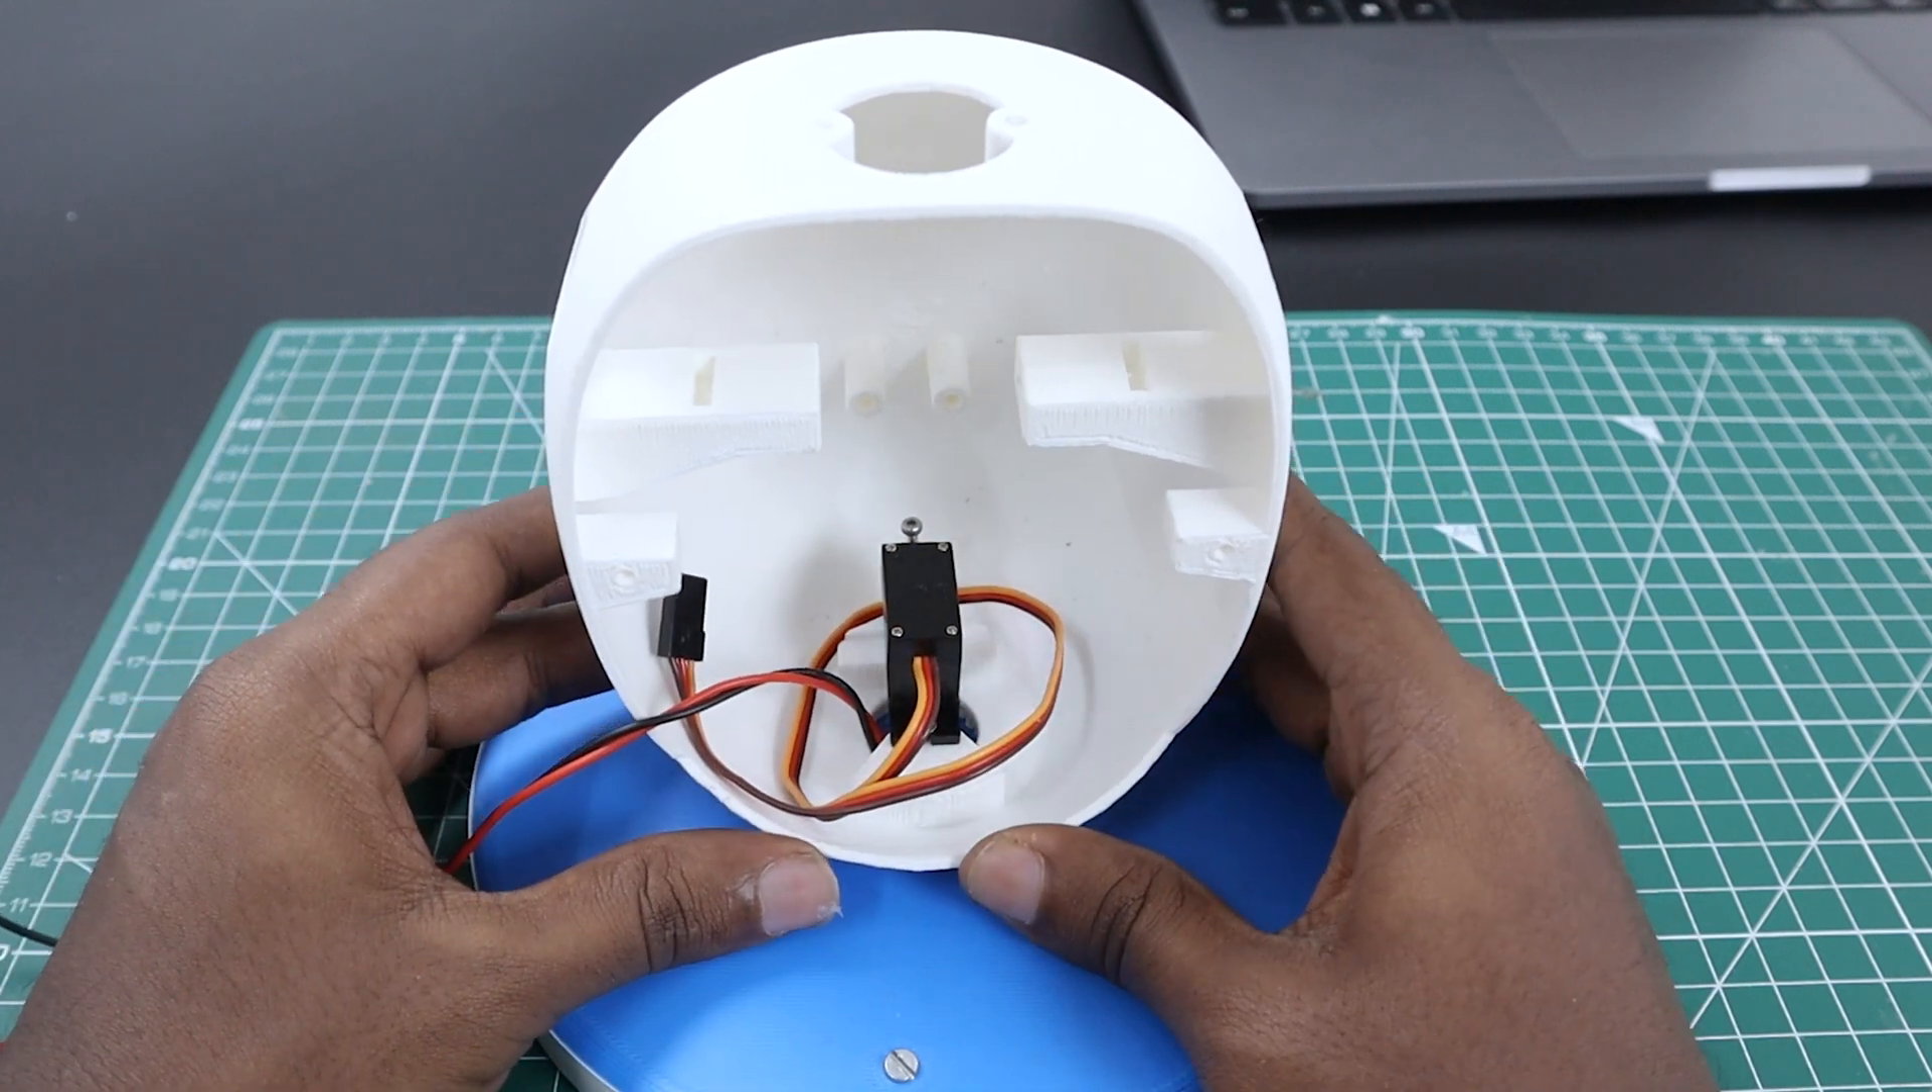We secured the MG90 servo motor to the front of the body using M2 nuts and bolts.